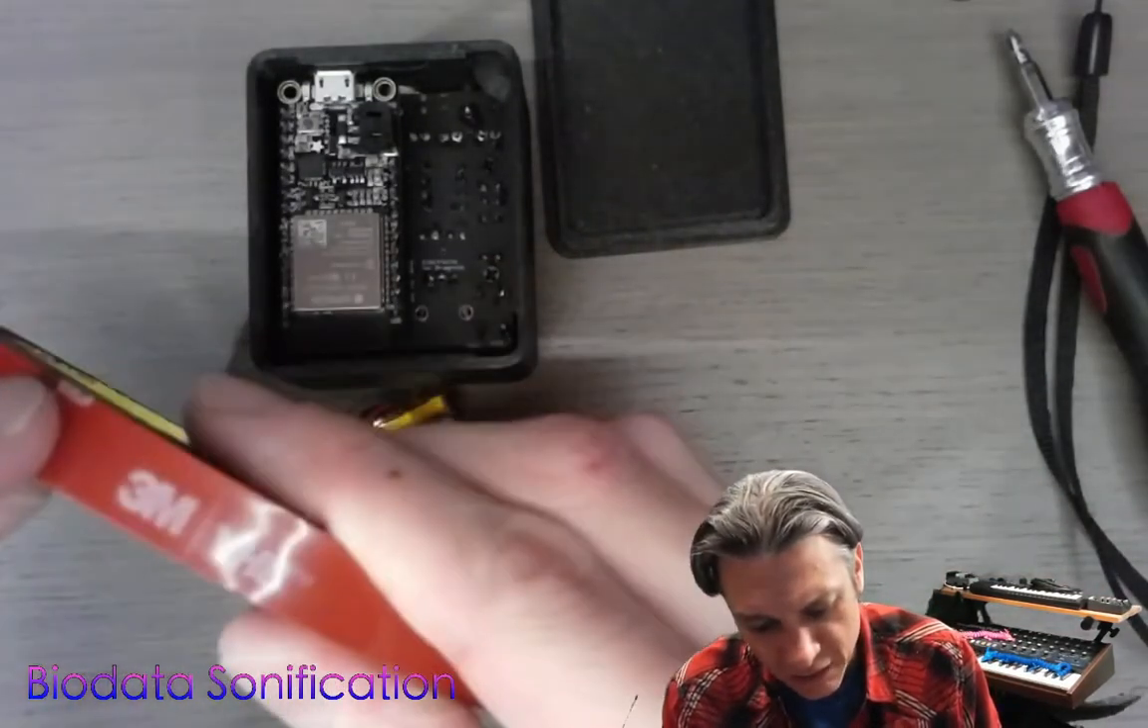The last thing we need to do is get our battery inserted.